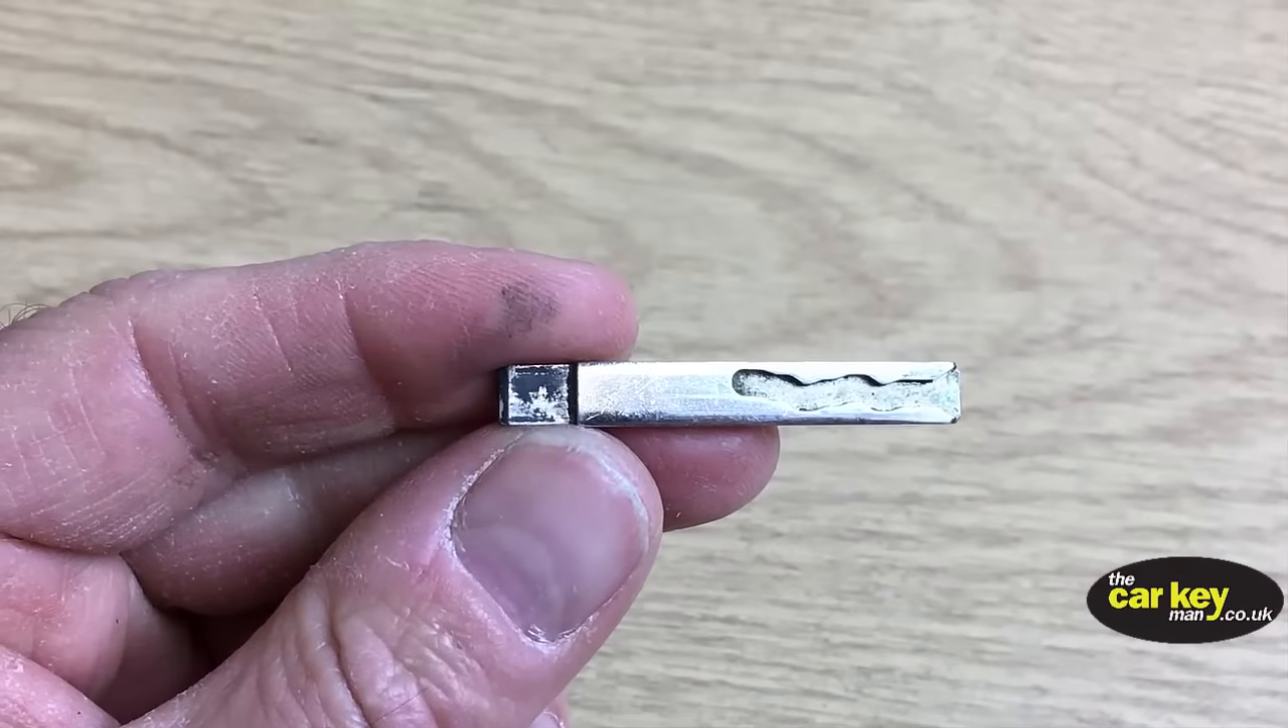So that's your old blade out of your old key.